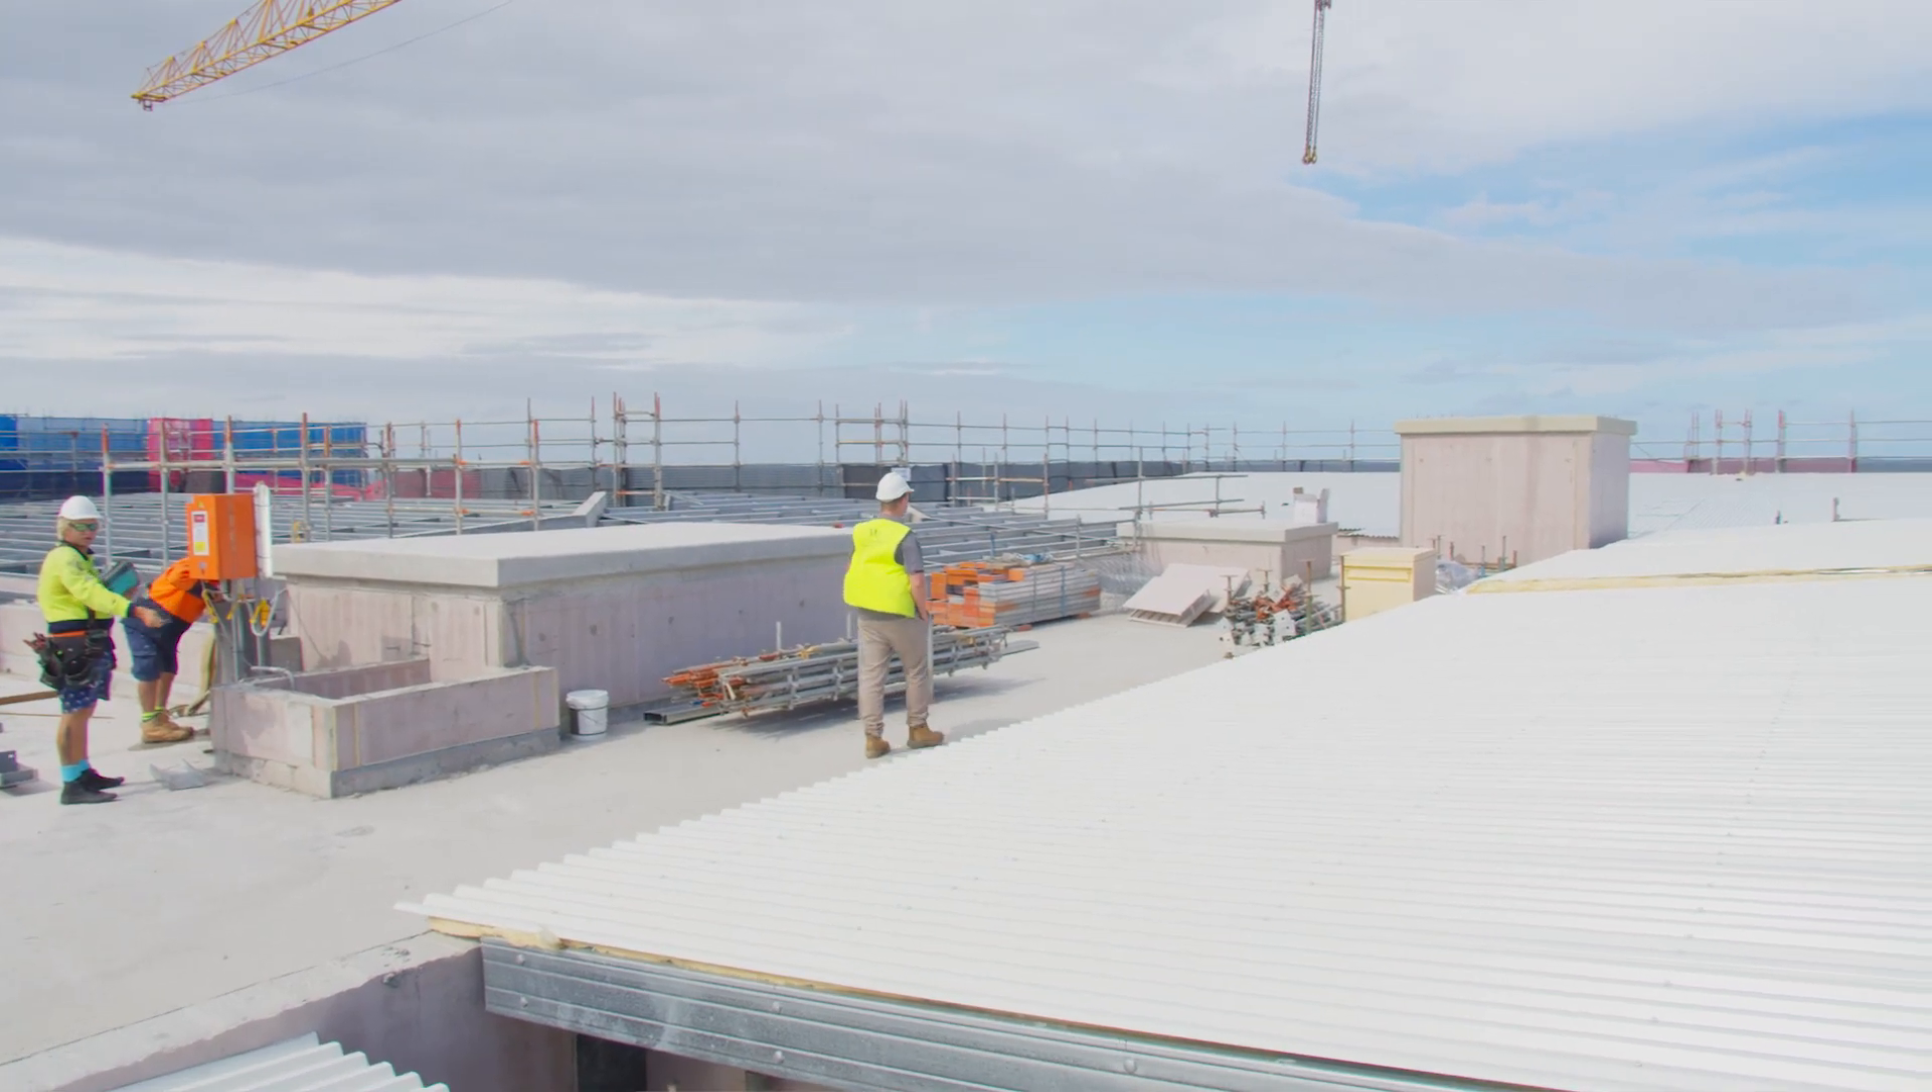All the roof sheeting's done to about half the roof.